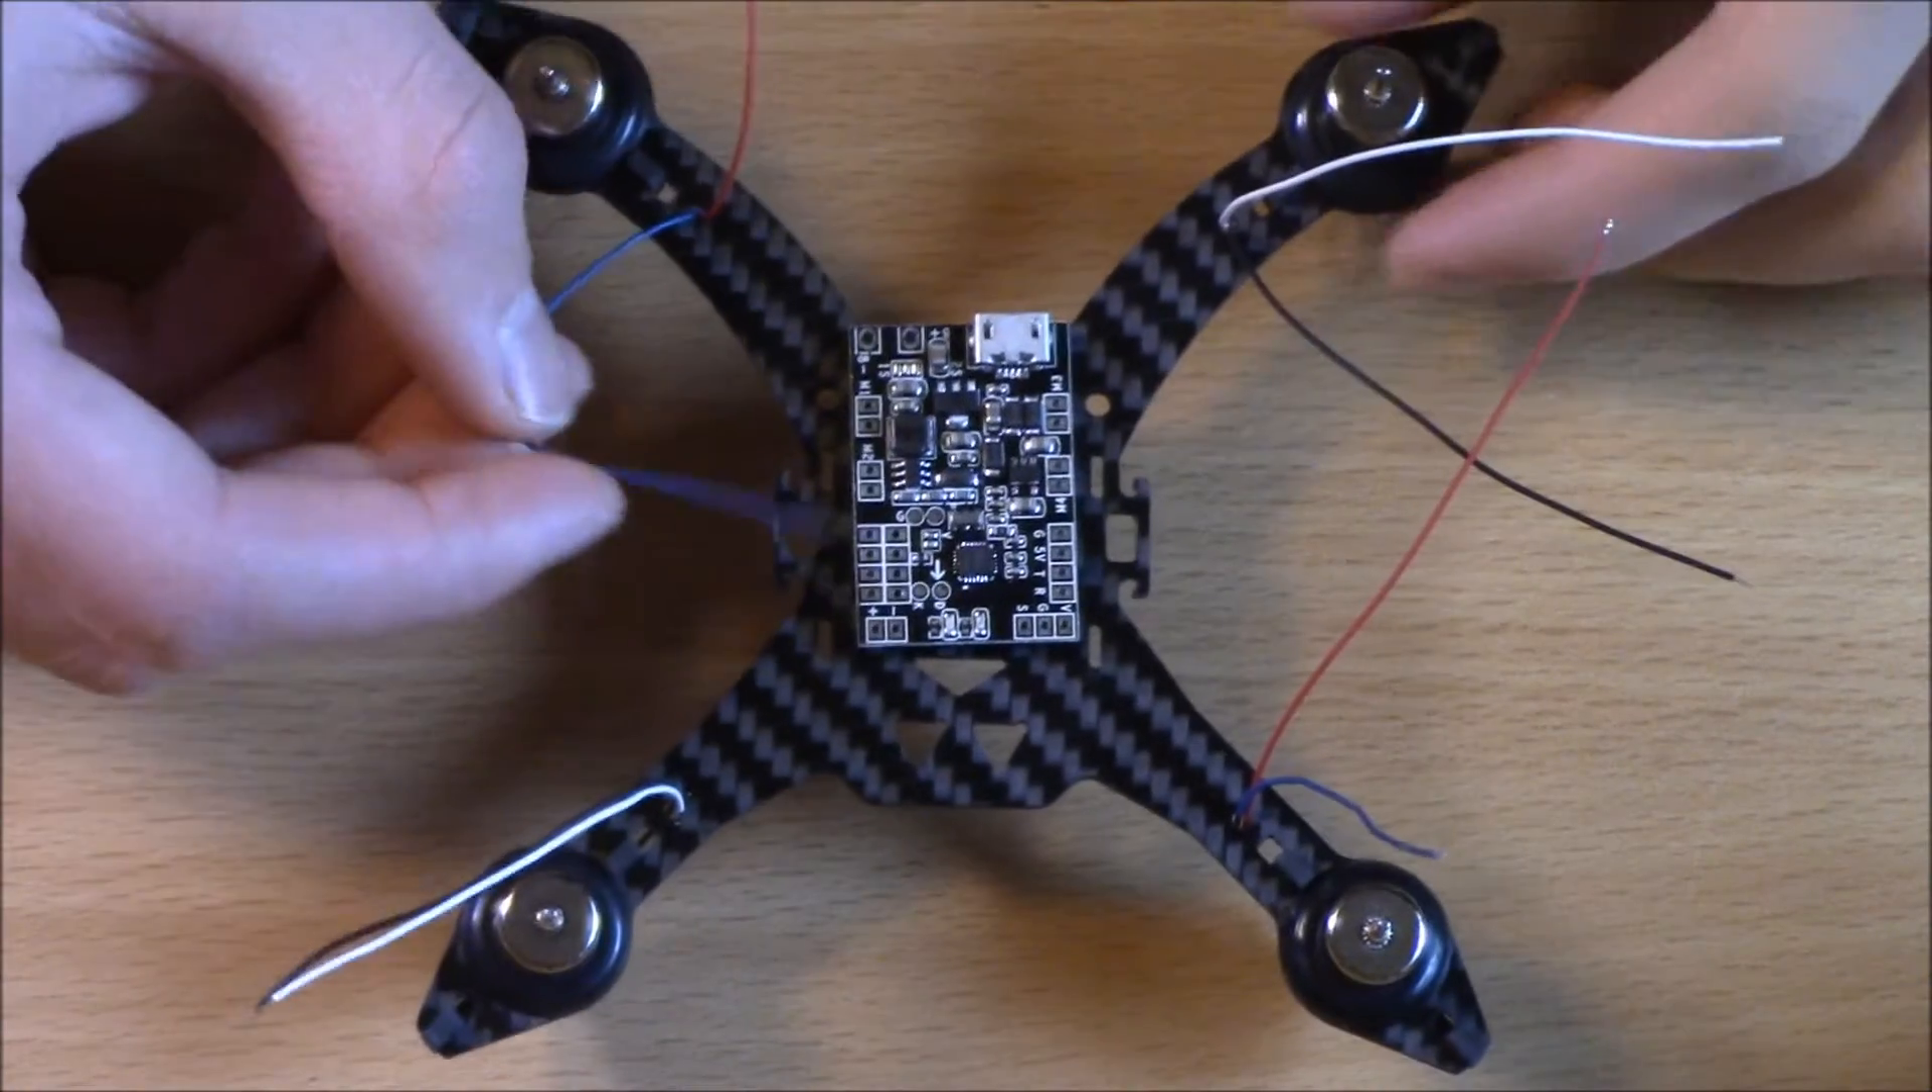All right, so now that we are on there you can see you have all the motors mounted, all the wires sticking out of here.